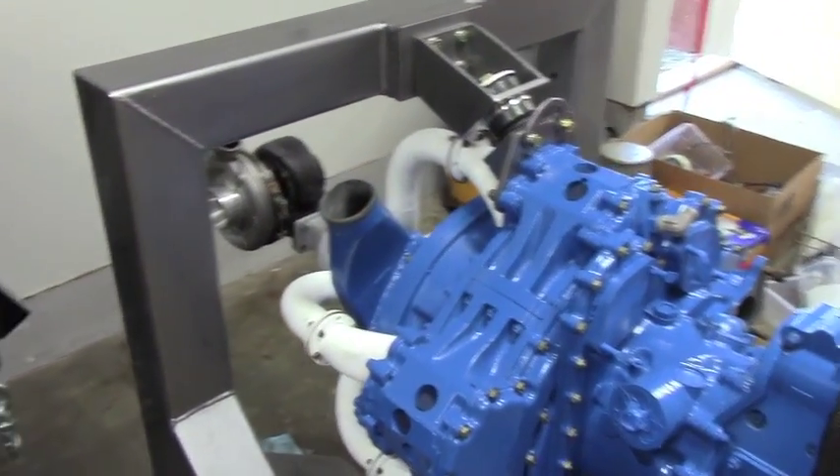And then you got the exhaust section all put together and the turbo that we found to put on this guy.